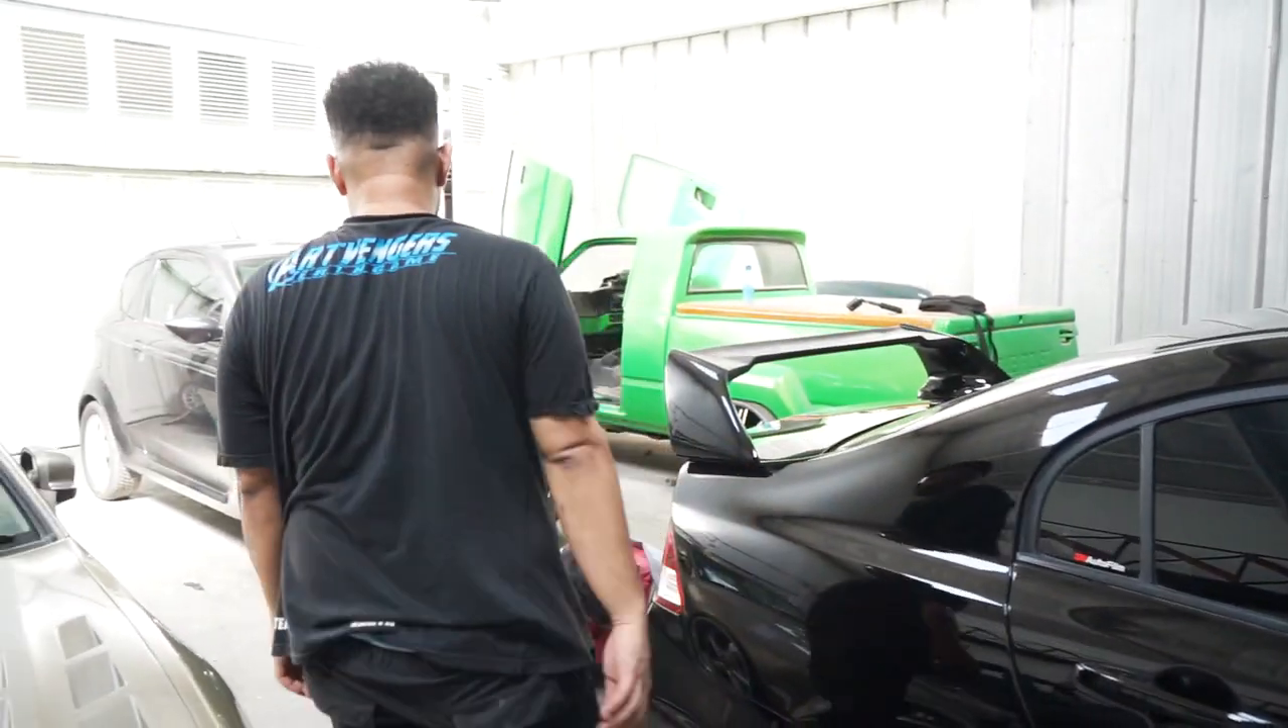Nah ini nih Hasilnya wingnya udah kepasang.